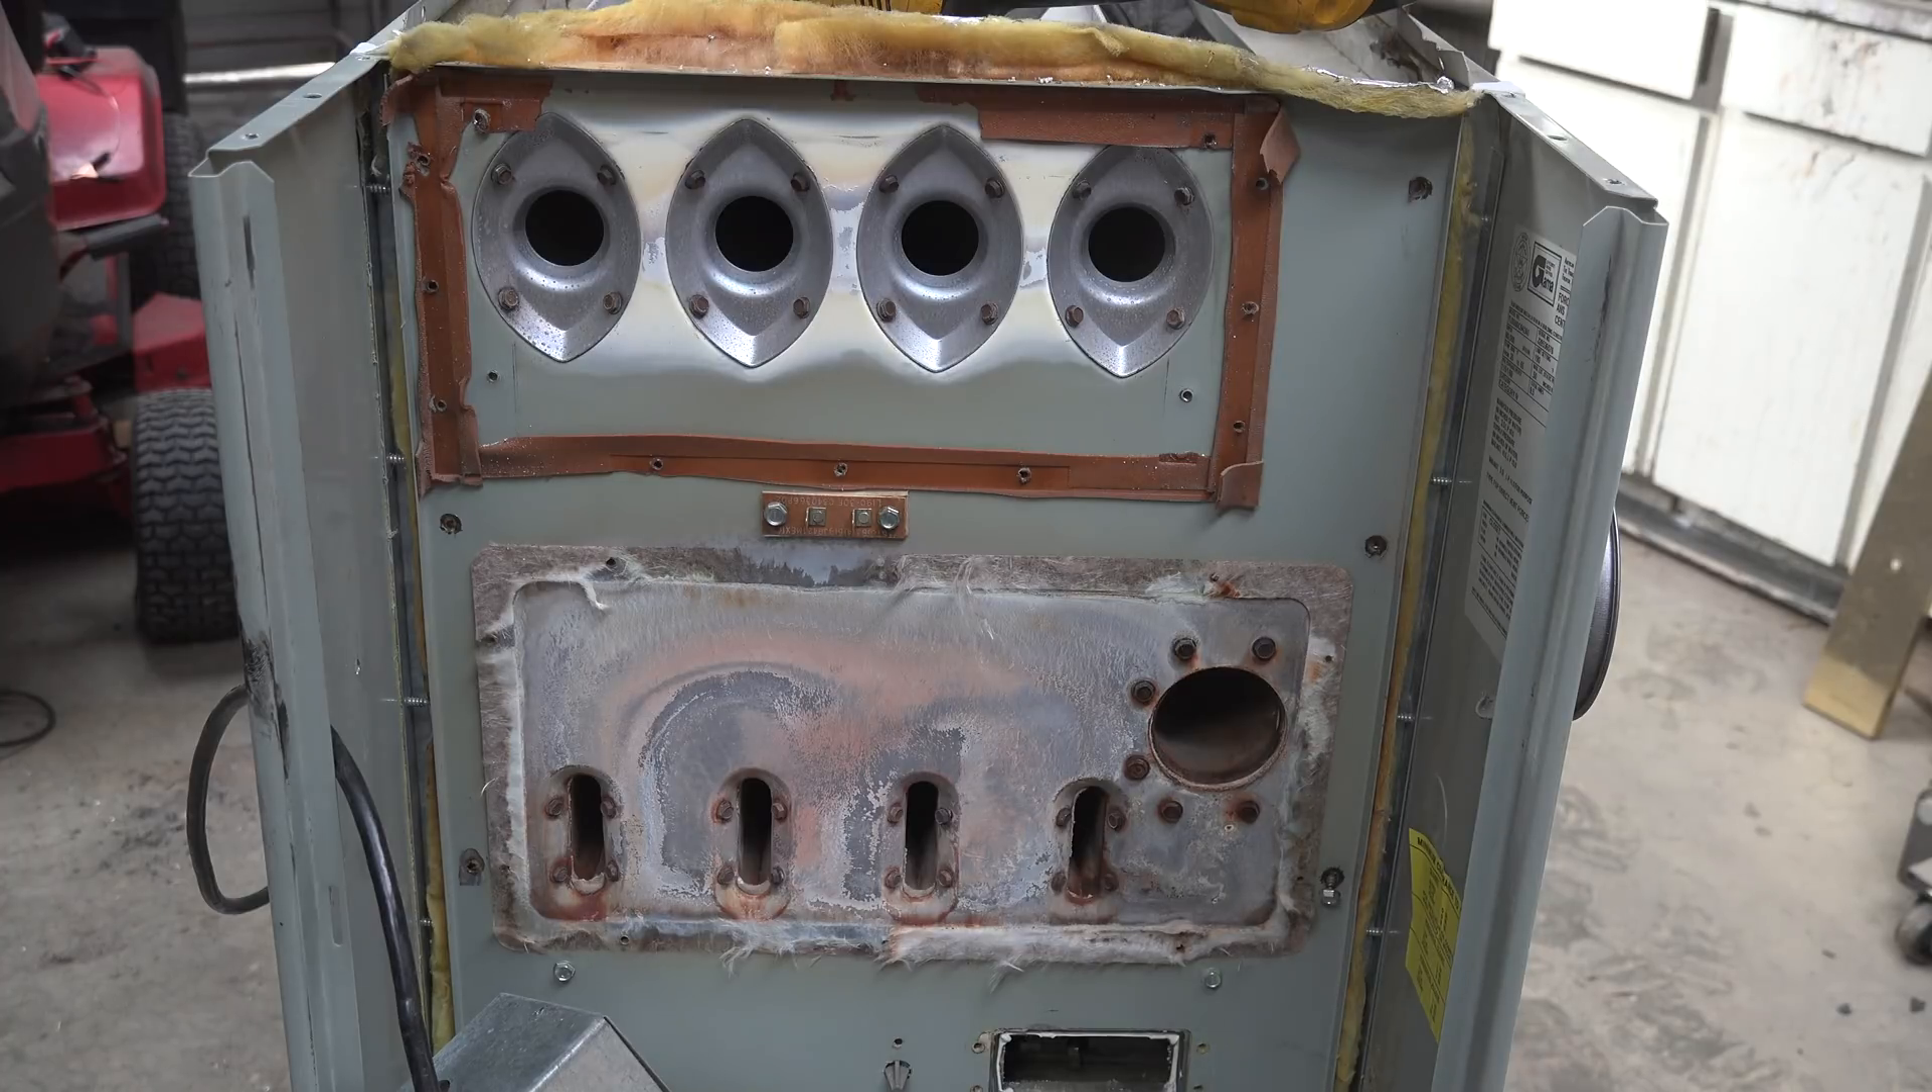Here you can see I pulled the burners off.